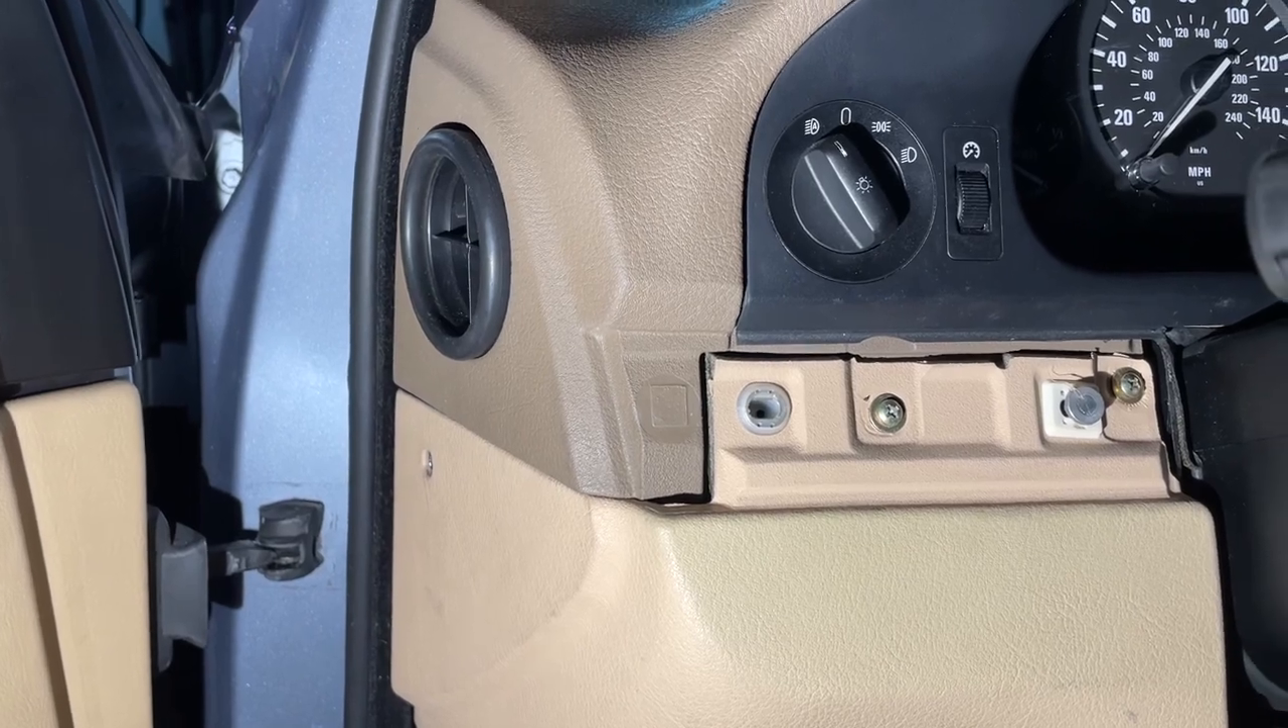With those trim panels removed you'll see we get two philips screws over here.